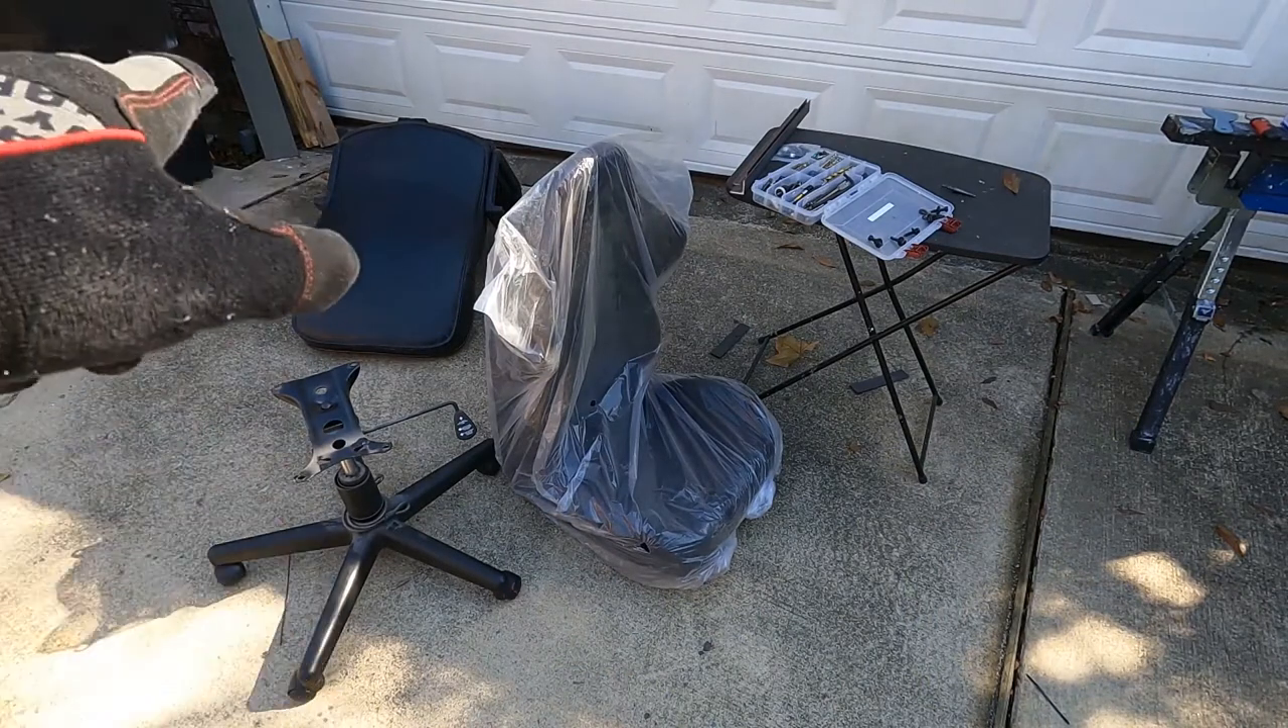Now I have my base detached from the old office chair and I'm going to unwrap the racing bucket flip it upside down and take a look at the bottom so that we can determine what adapter to make.